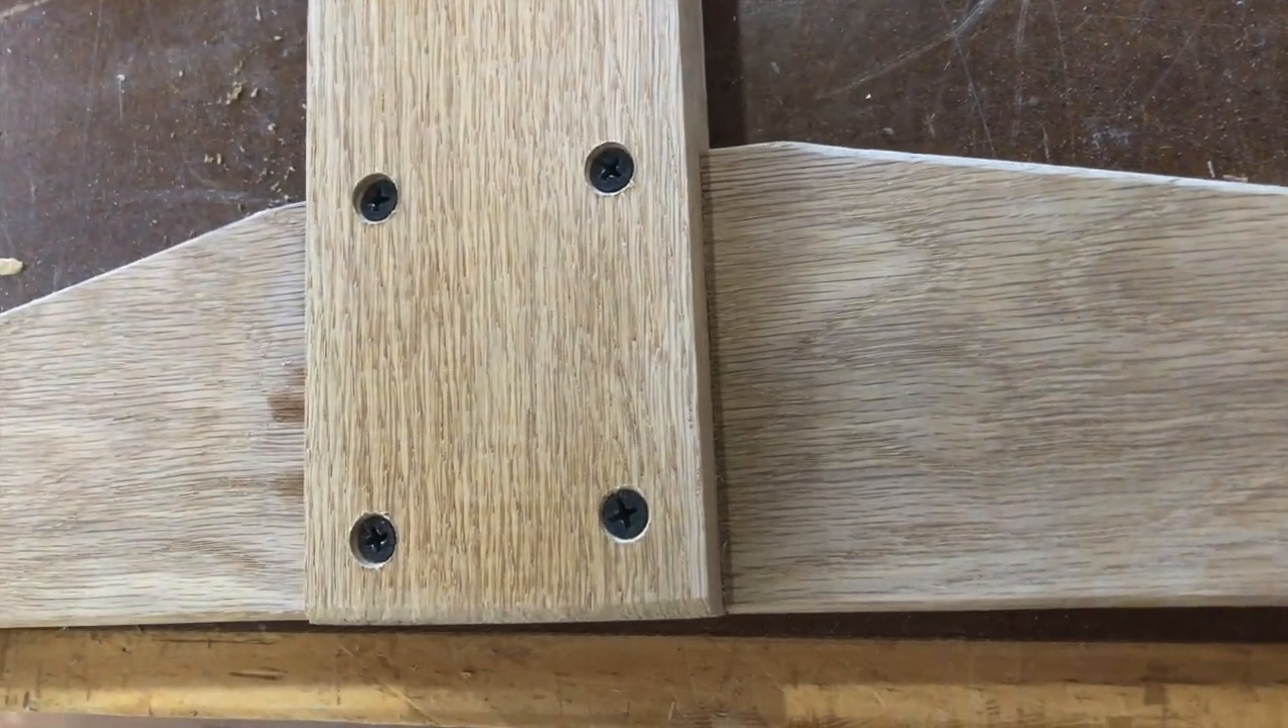Now I have glued and screwed this joint together.